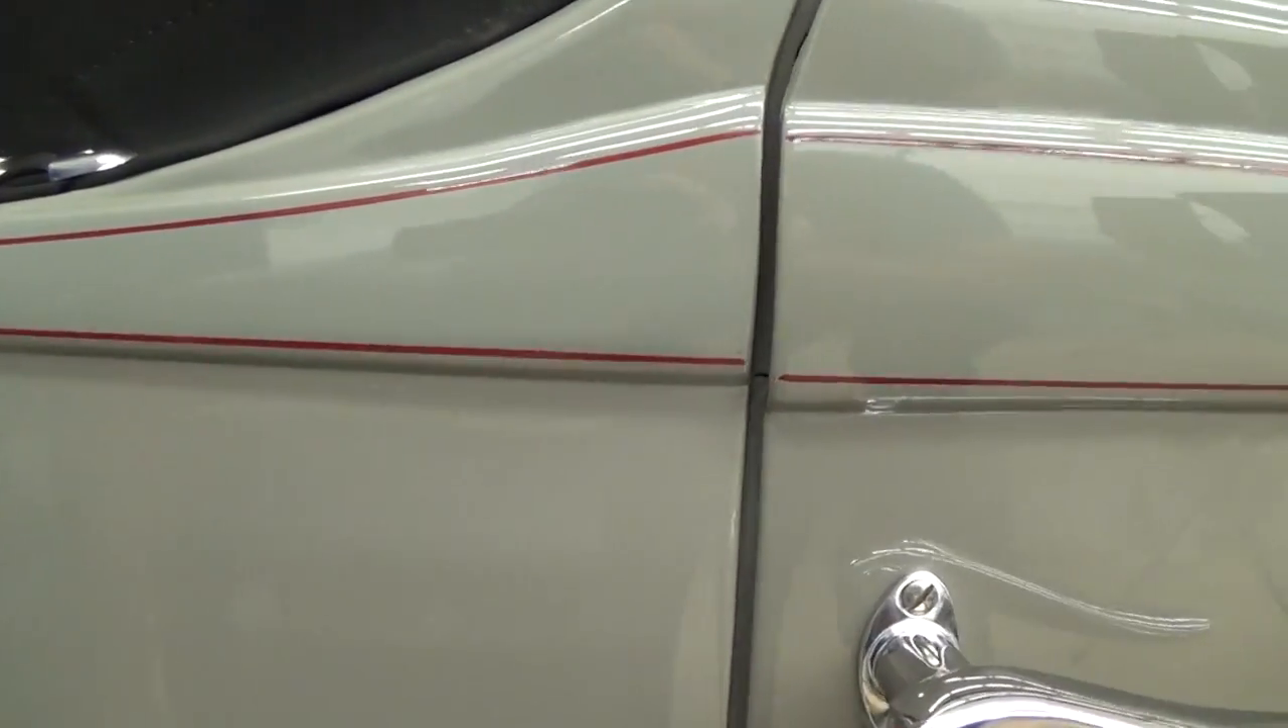That's all the fit of all the panels. They don't fit really flush. There's some misfitting in the door. There's about a quarter inch of drop there.